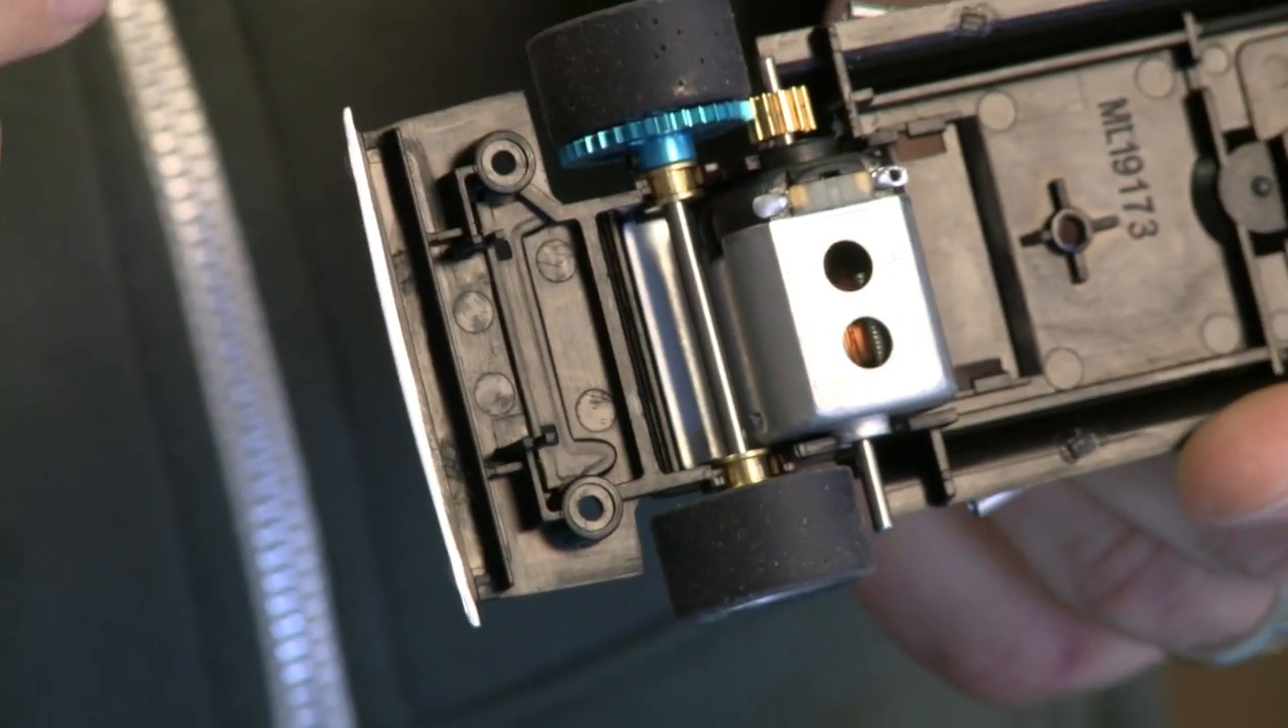So for all practical purposes my motor and axle, rear axle, are all reassembled.